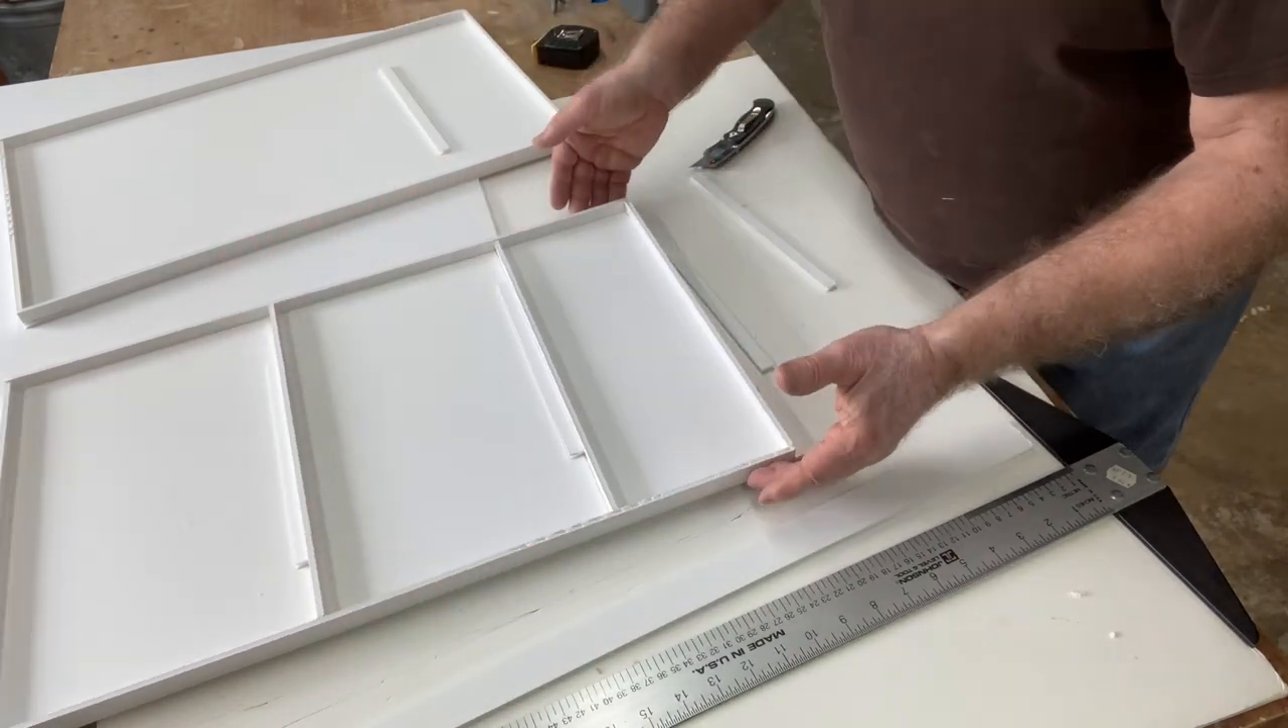So now we have two dividers. That will give you actually three different compartments.